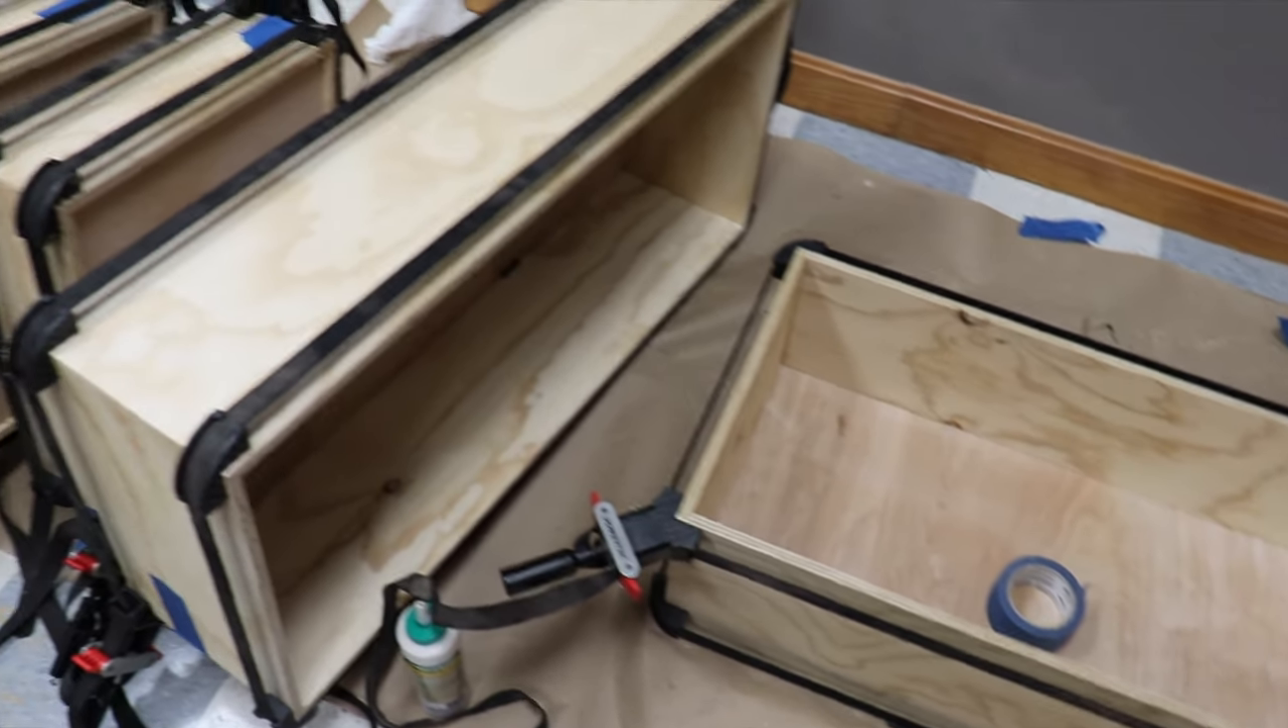Brook handled the glue up using band clamps to get nice square edges.